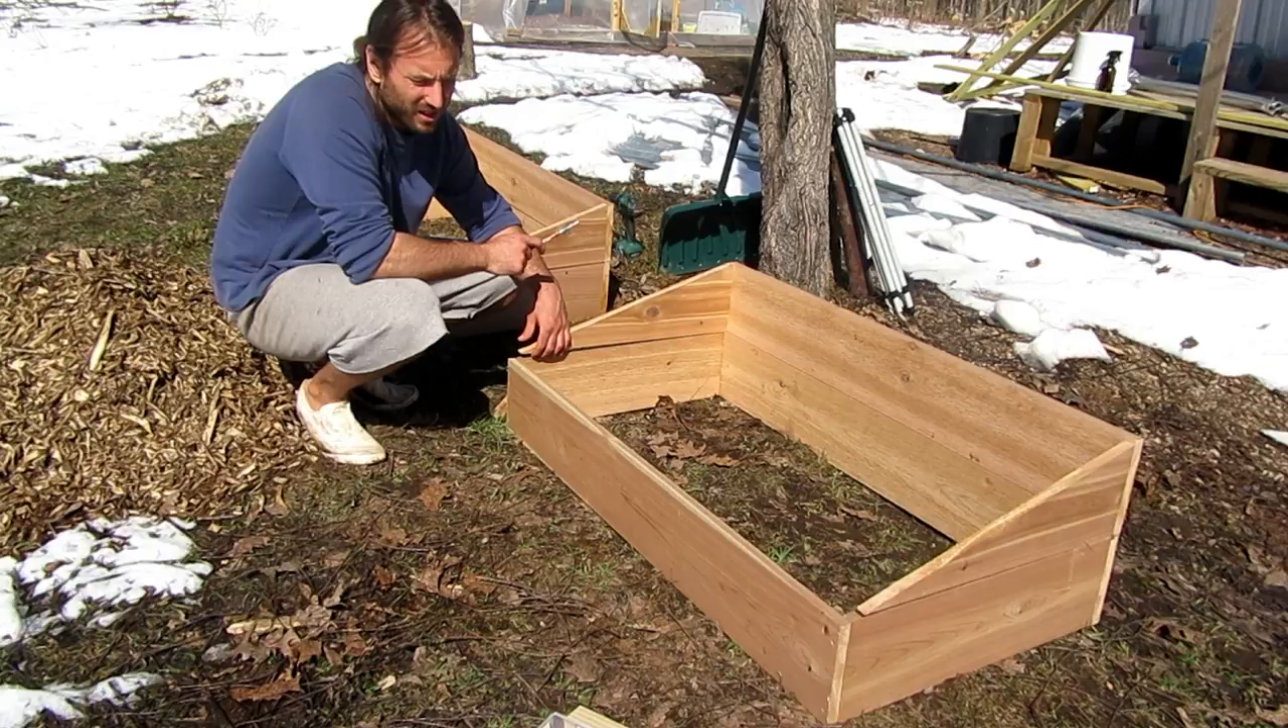I have the top sections all put together.